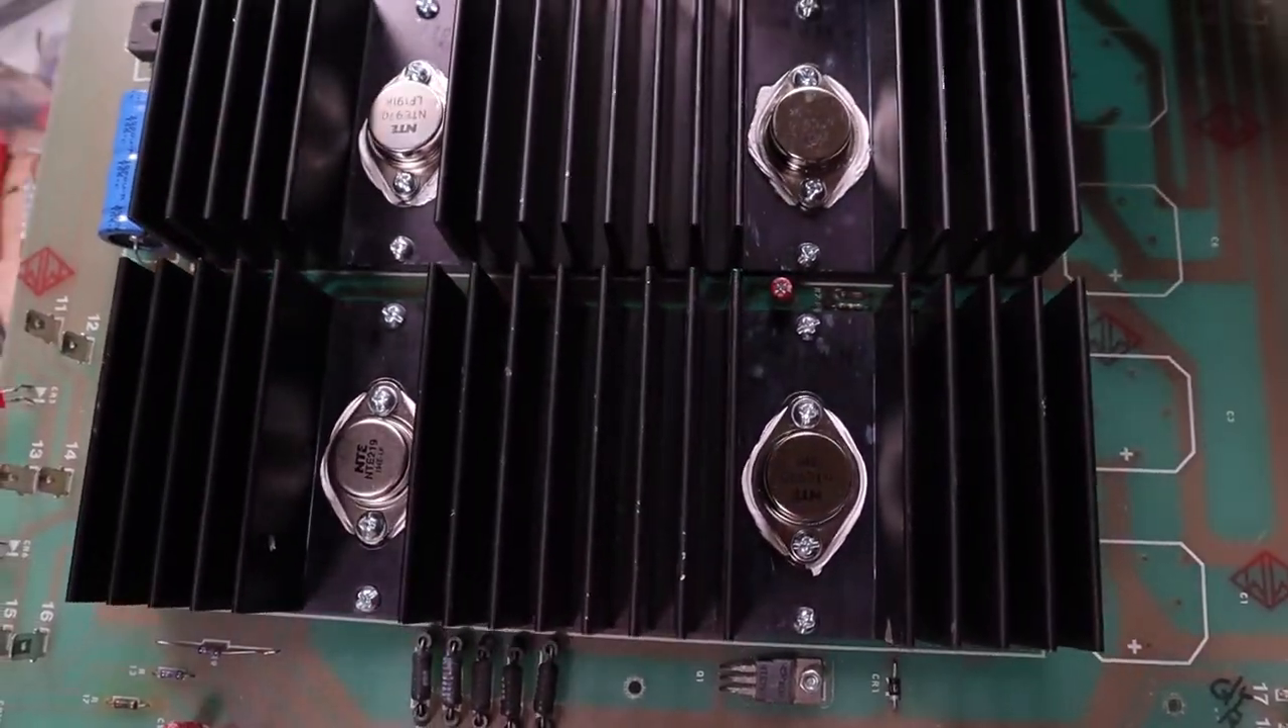Here's all of our semiconductors installed, all bright and shiny.